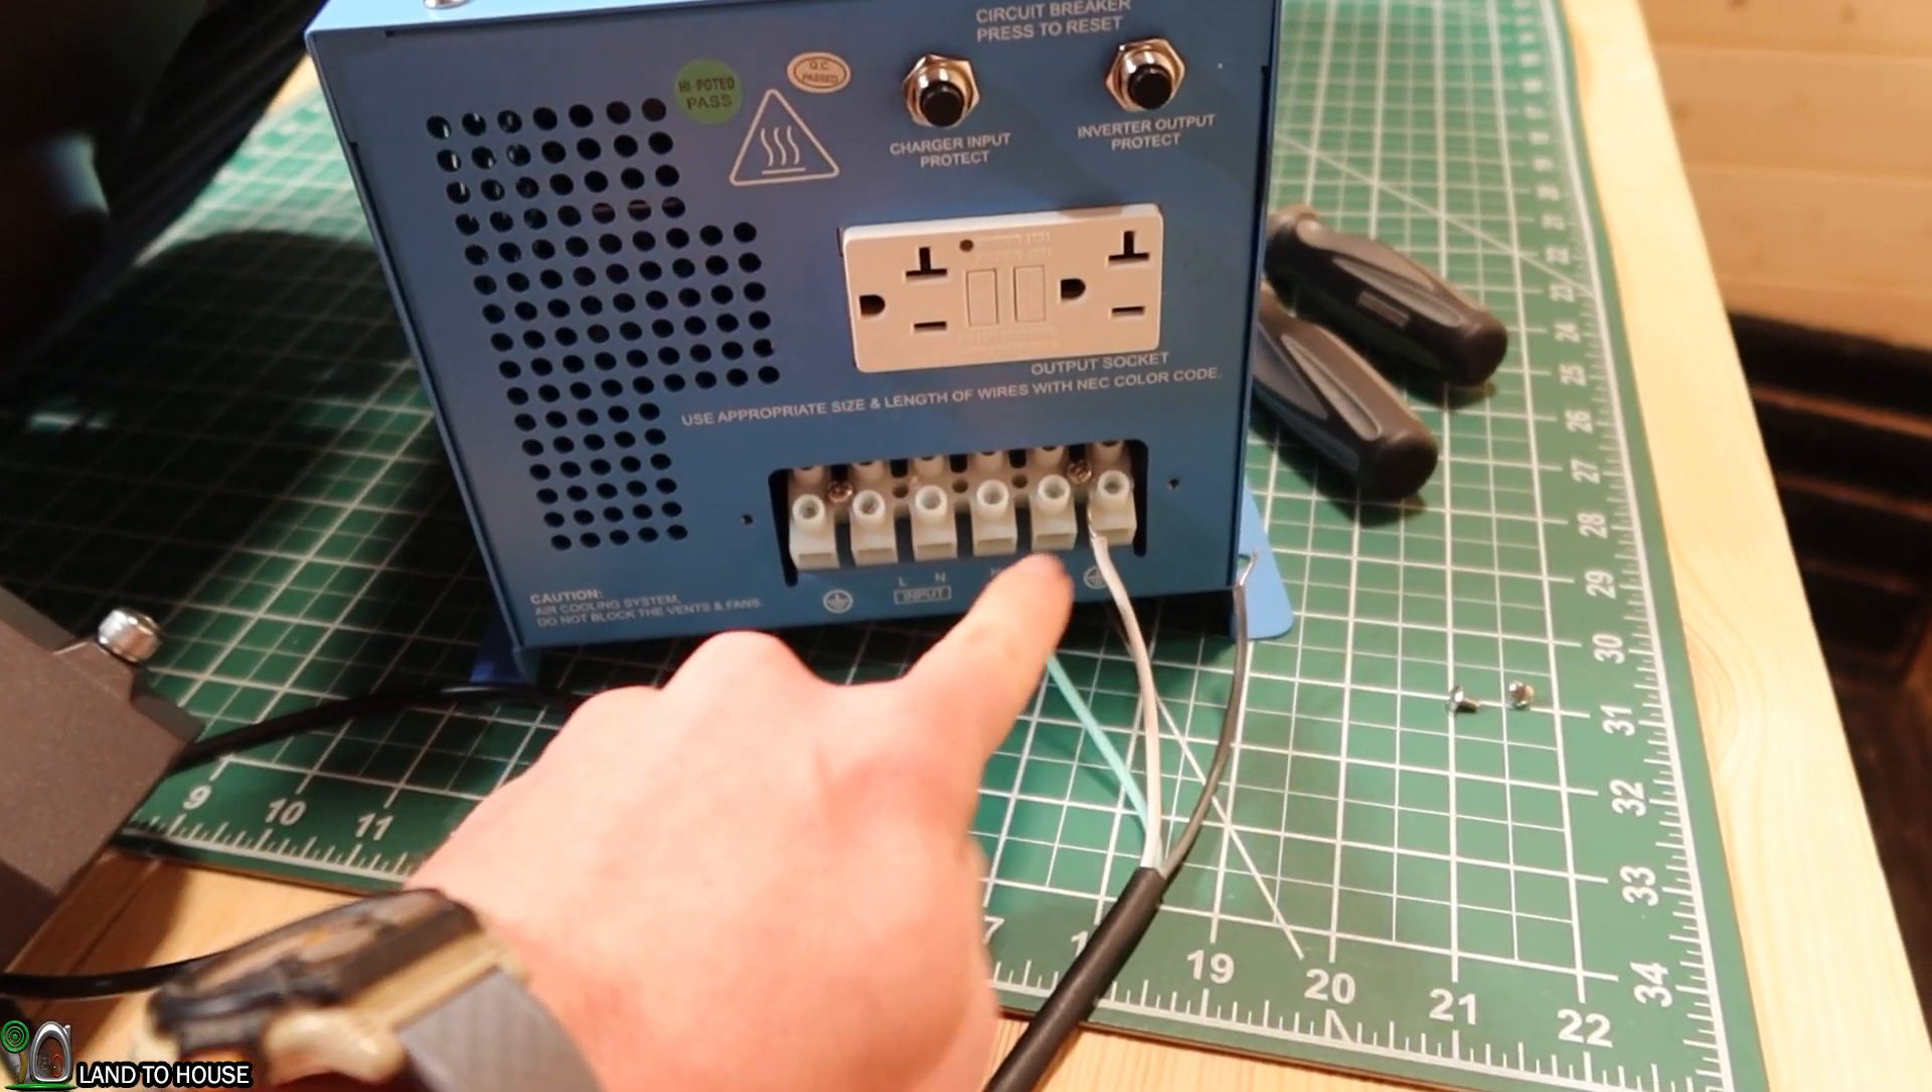Now that we've tested out the outlet and found it to work just fine, I have removed the cover here on the direct wire.